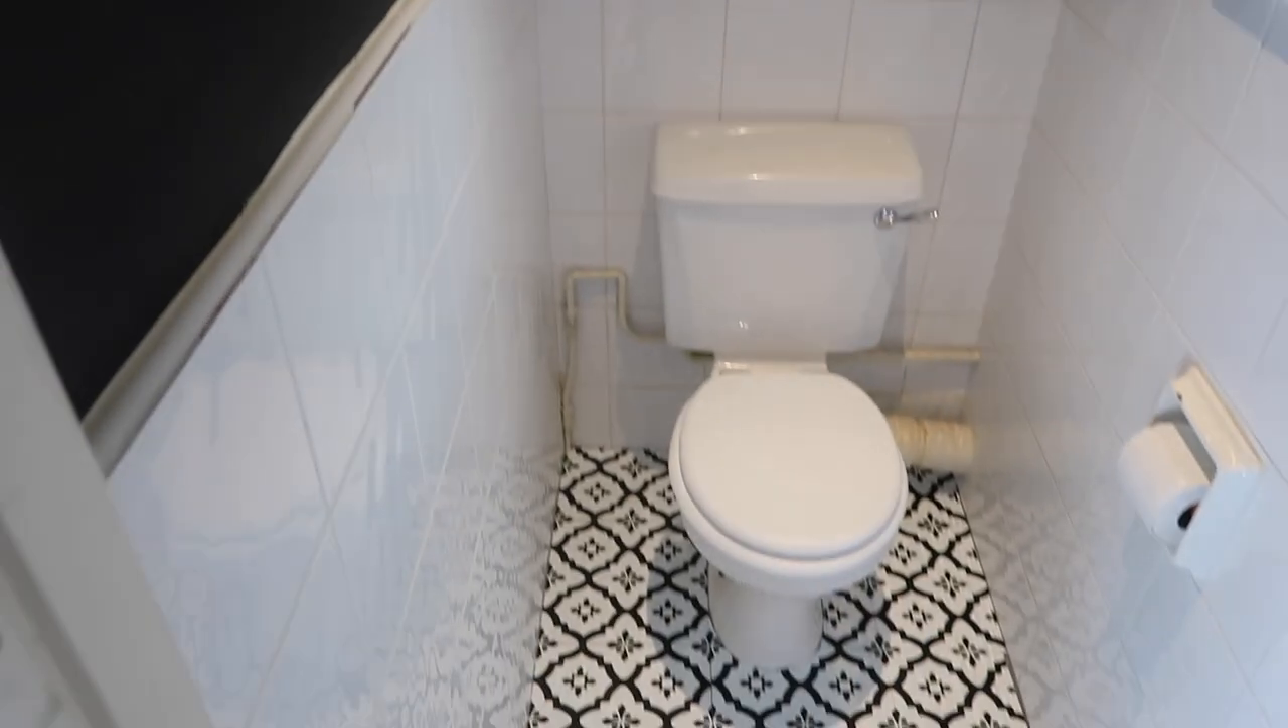Tiles are officially done.